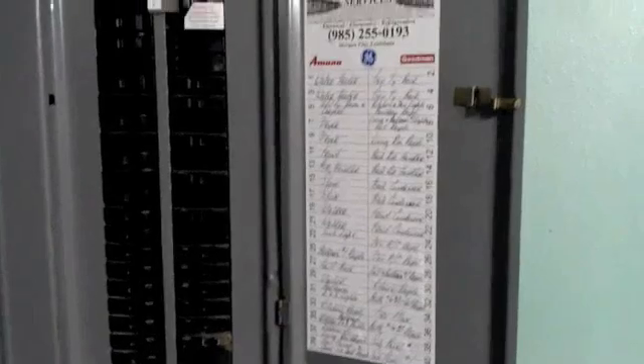All right, we've got the panel cover installed.